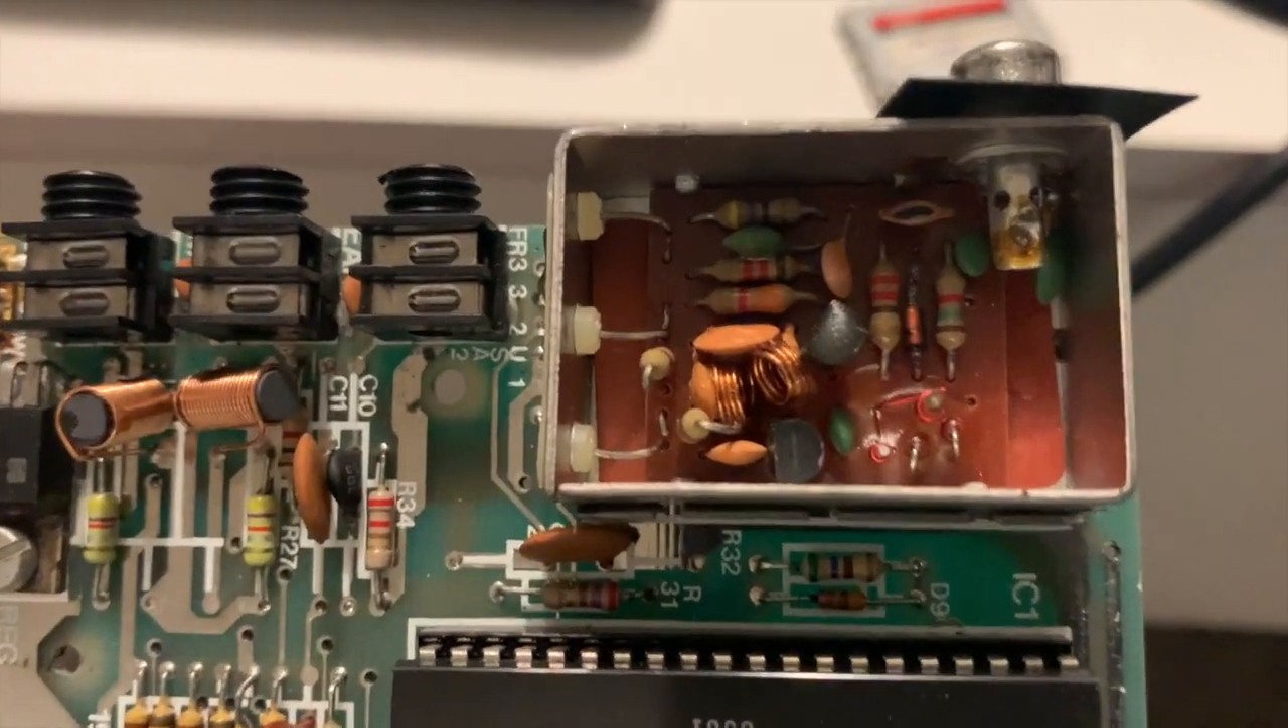And here we have the top removed.